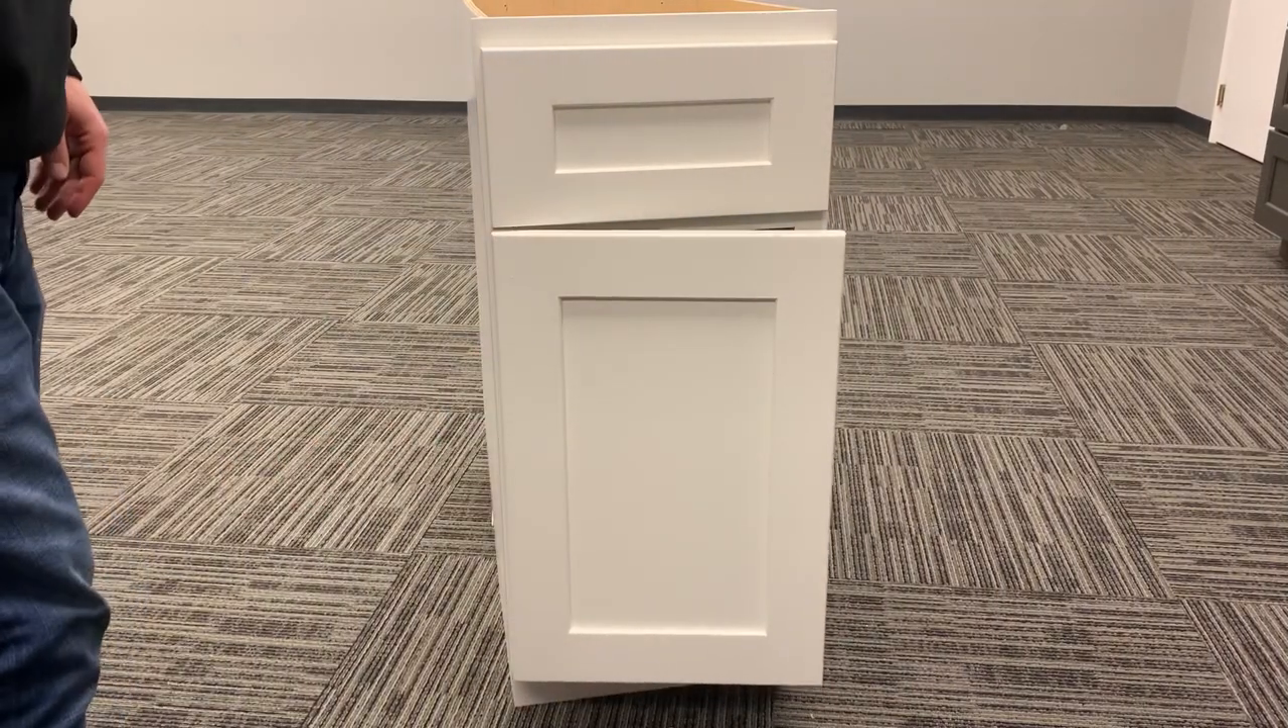You will now have a fully assembled craft line base cabinet.